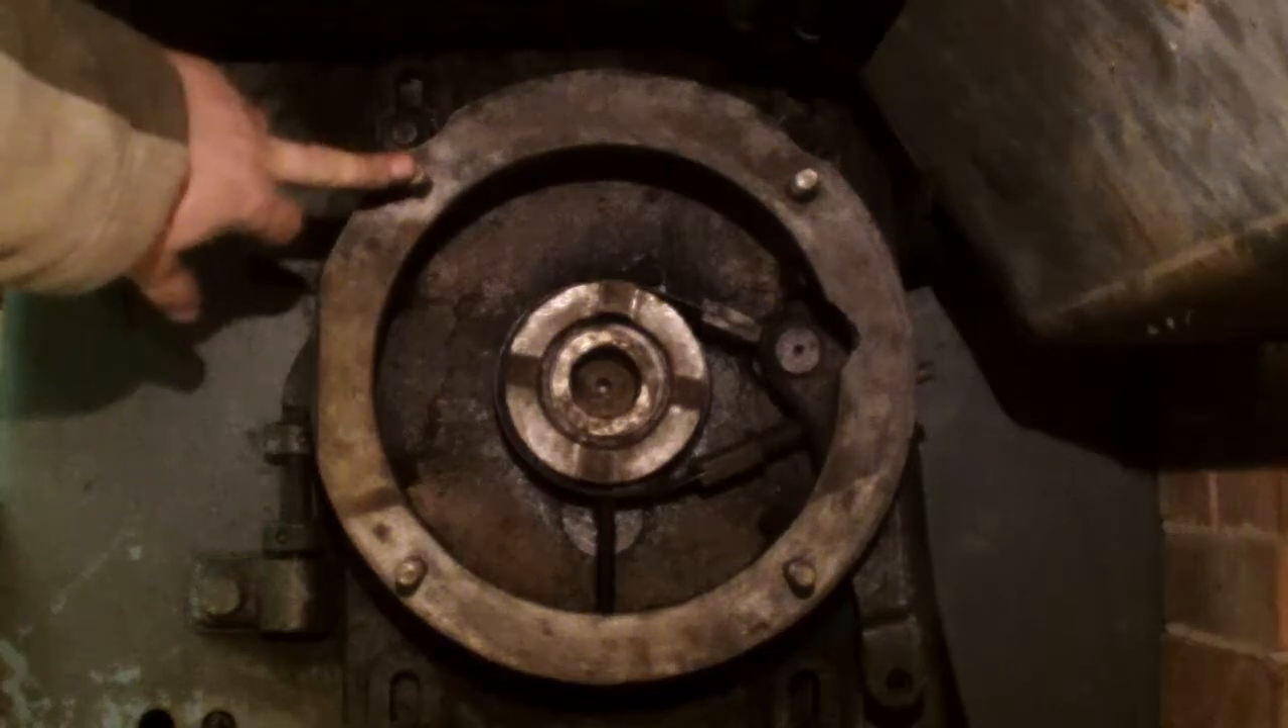Right, well, we're back underneath the lathe and I've put these bolts back in.